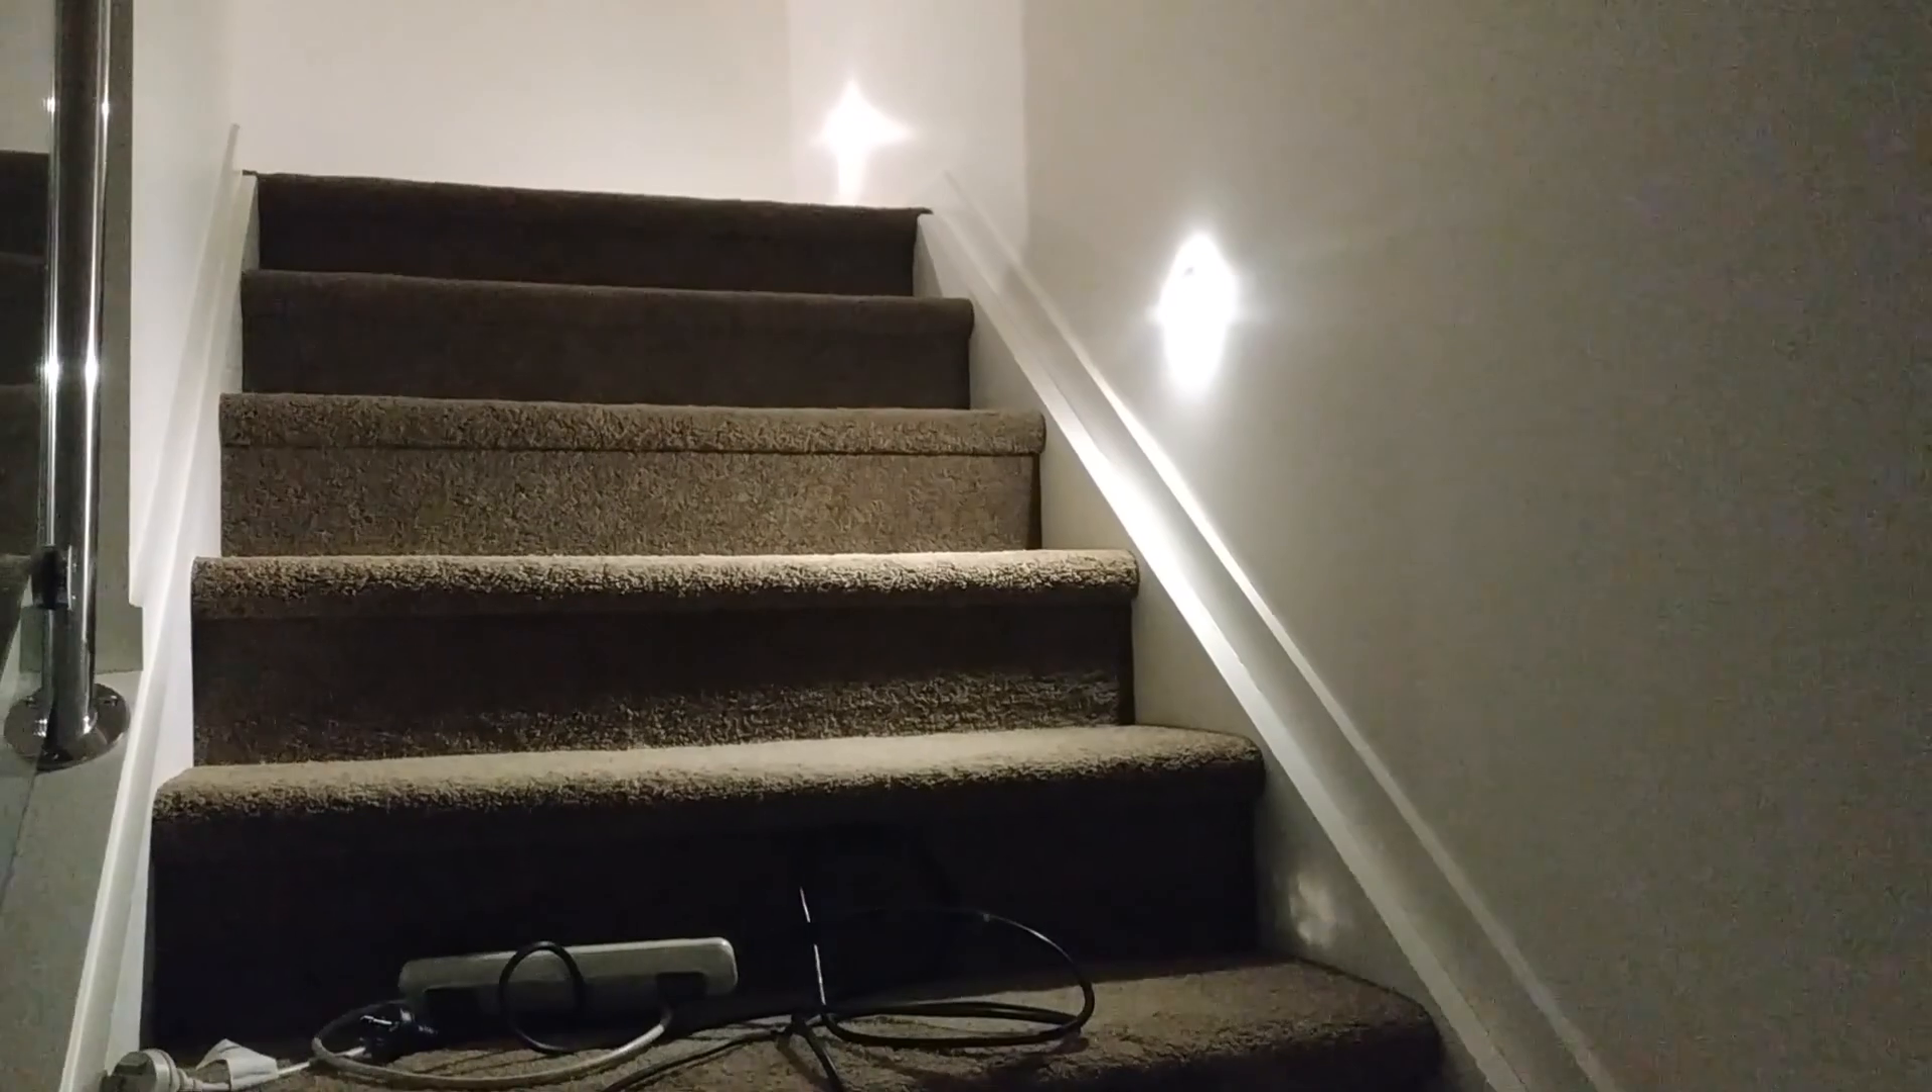All of the wall lights are done. They're all working.